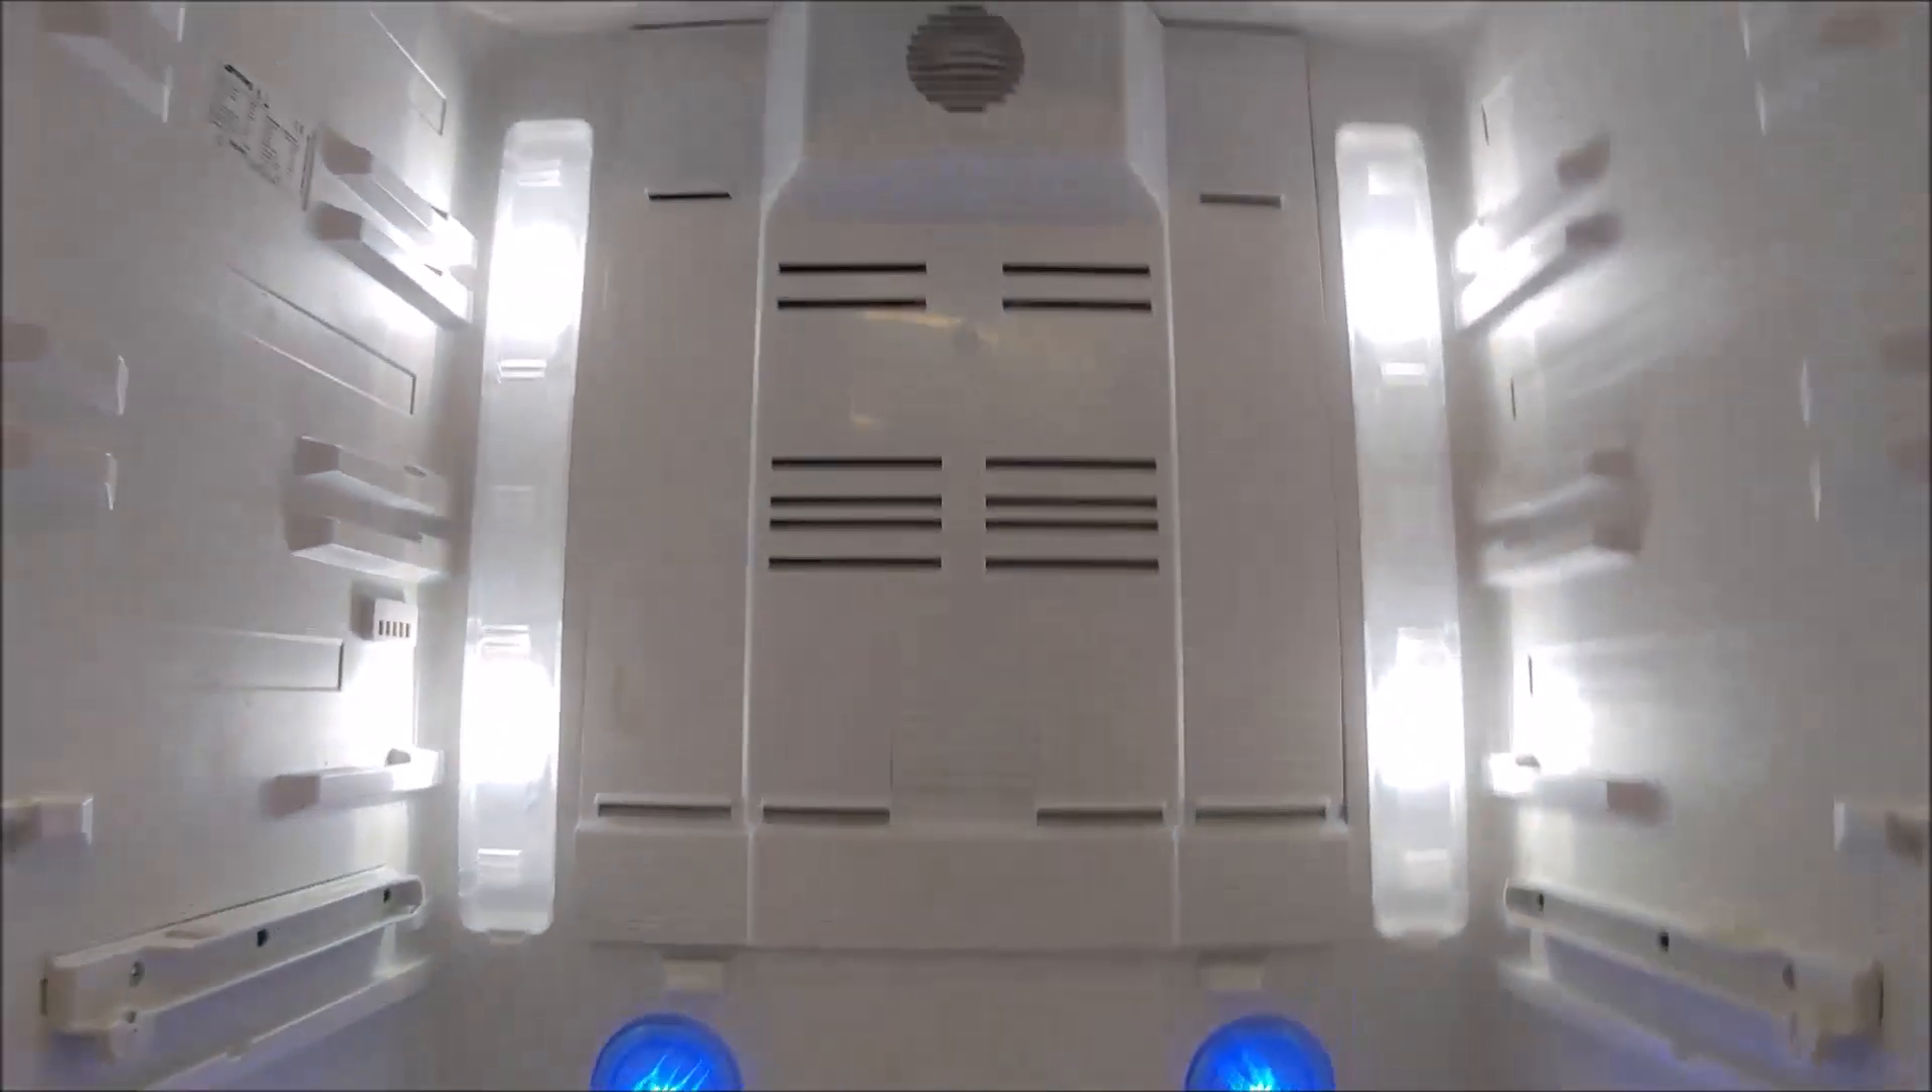But I've put the cover back so the cold plate is completely hidden.